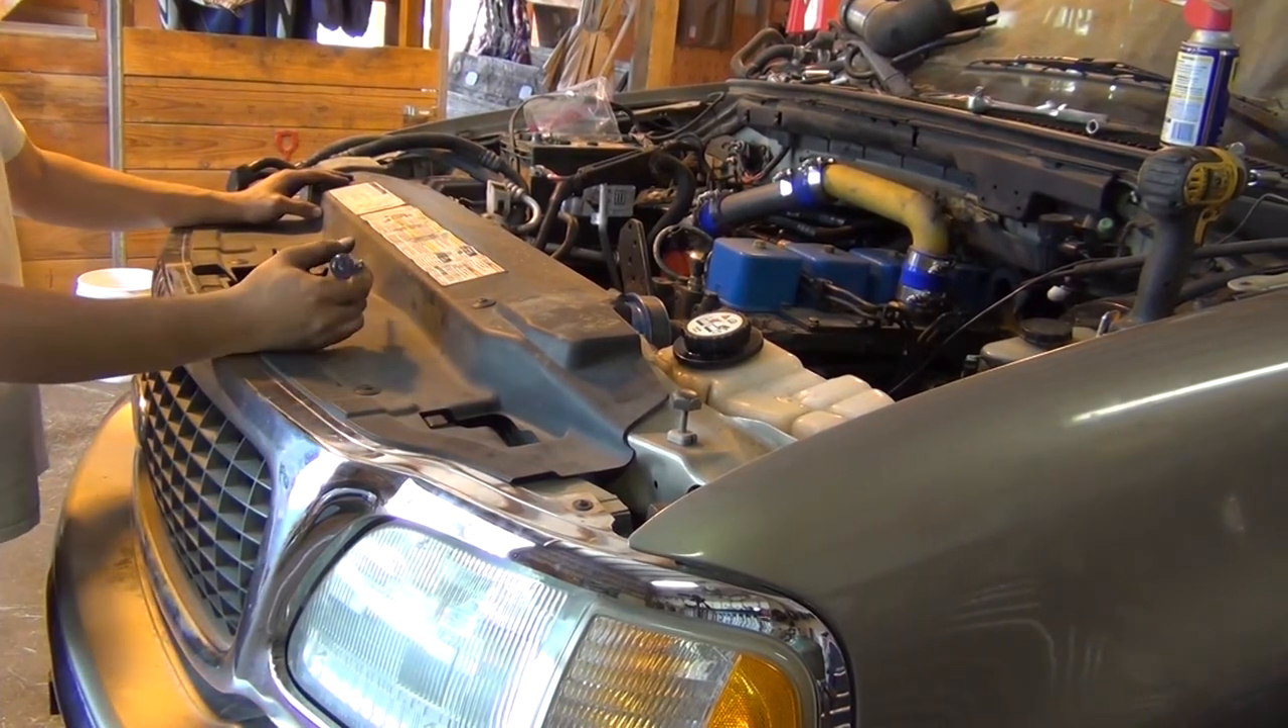And our beautiful plastic piece is back in and installed. It's got all the 4 .6 liter shit on it.